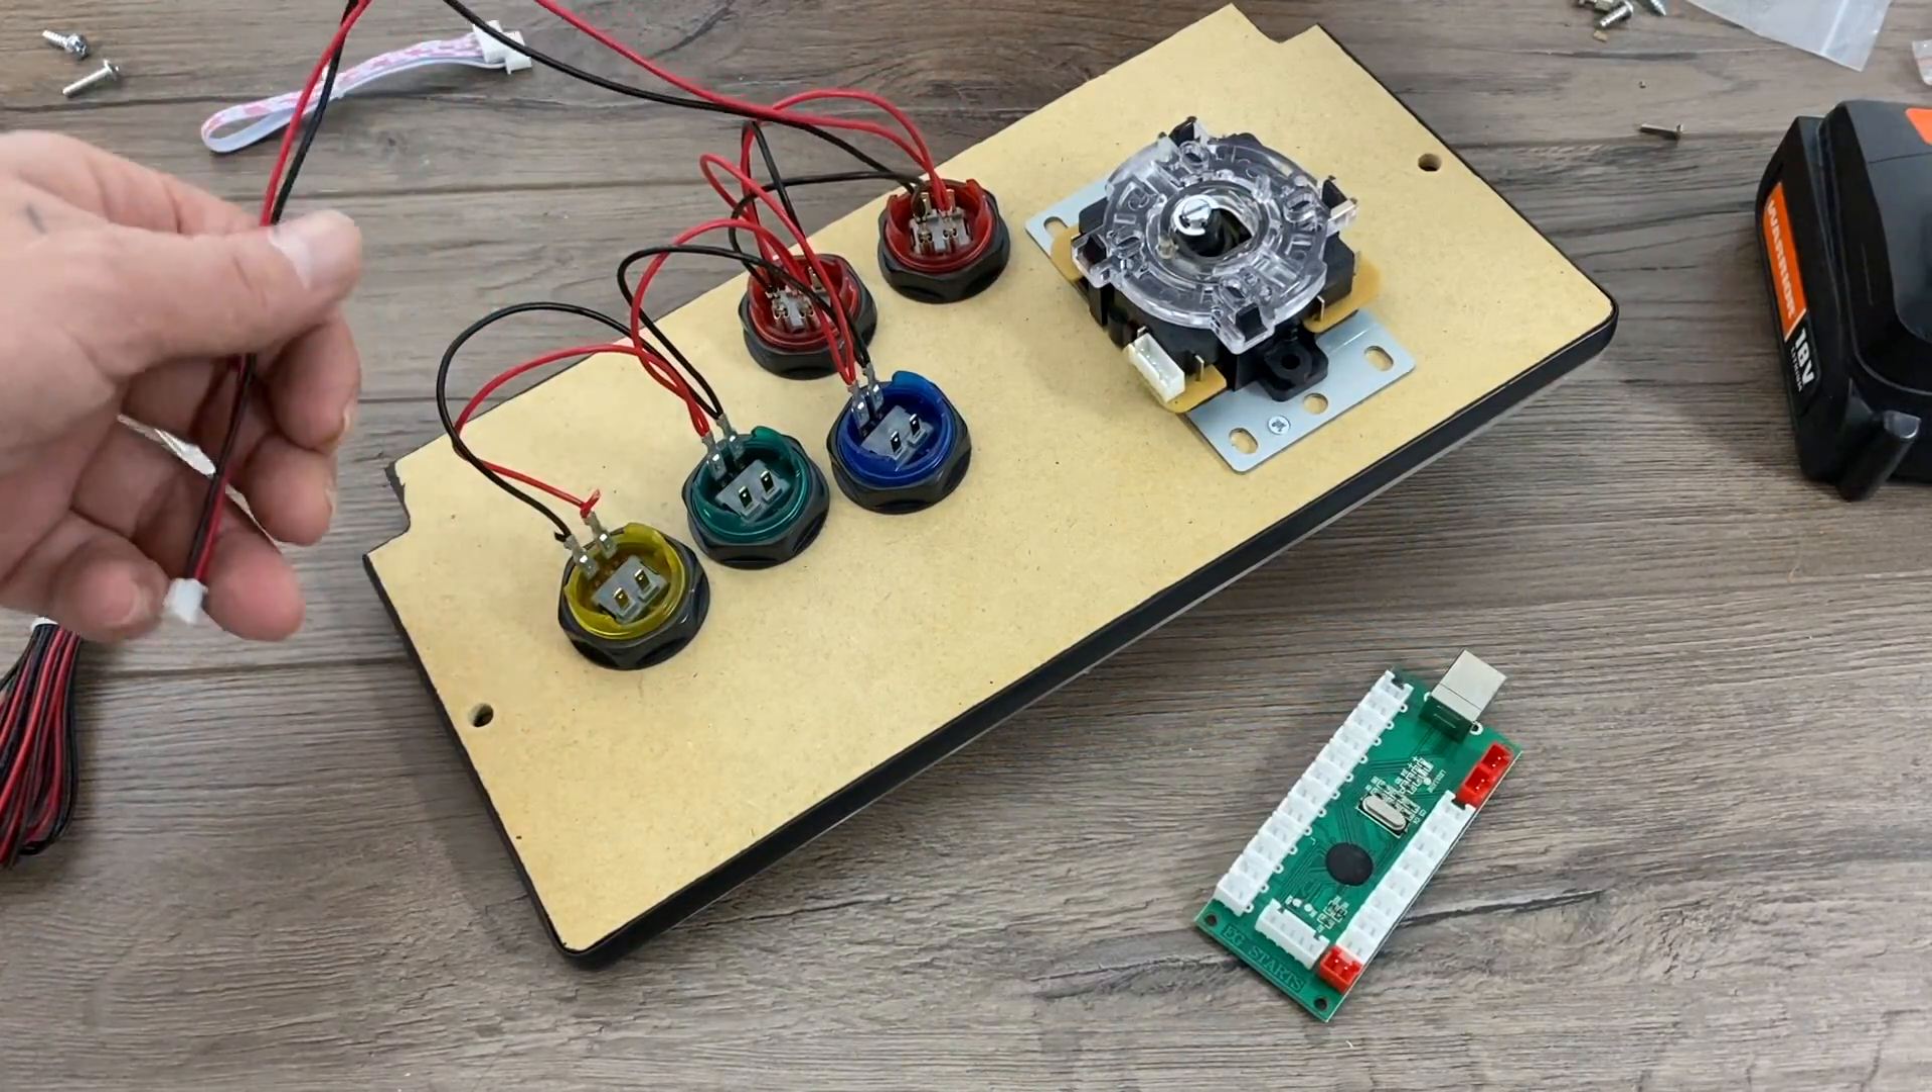The connection for the button itself is not polarity sensitive, but the LED is. So I've just placed my buttons in the control panel and I've hooked up my LEDs.